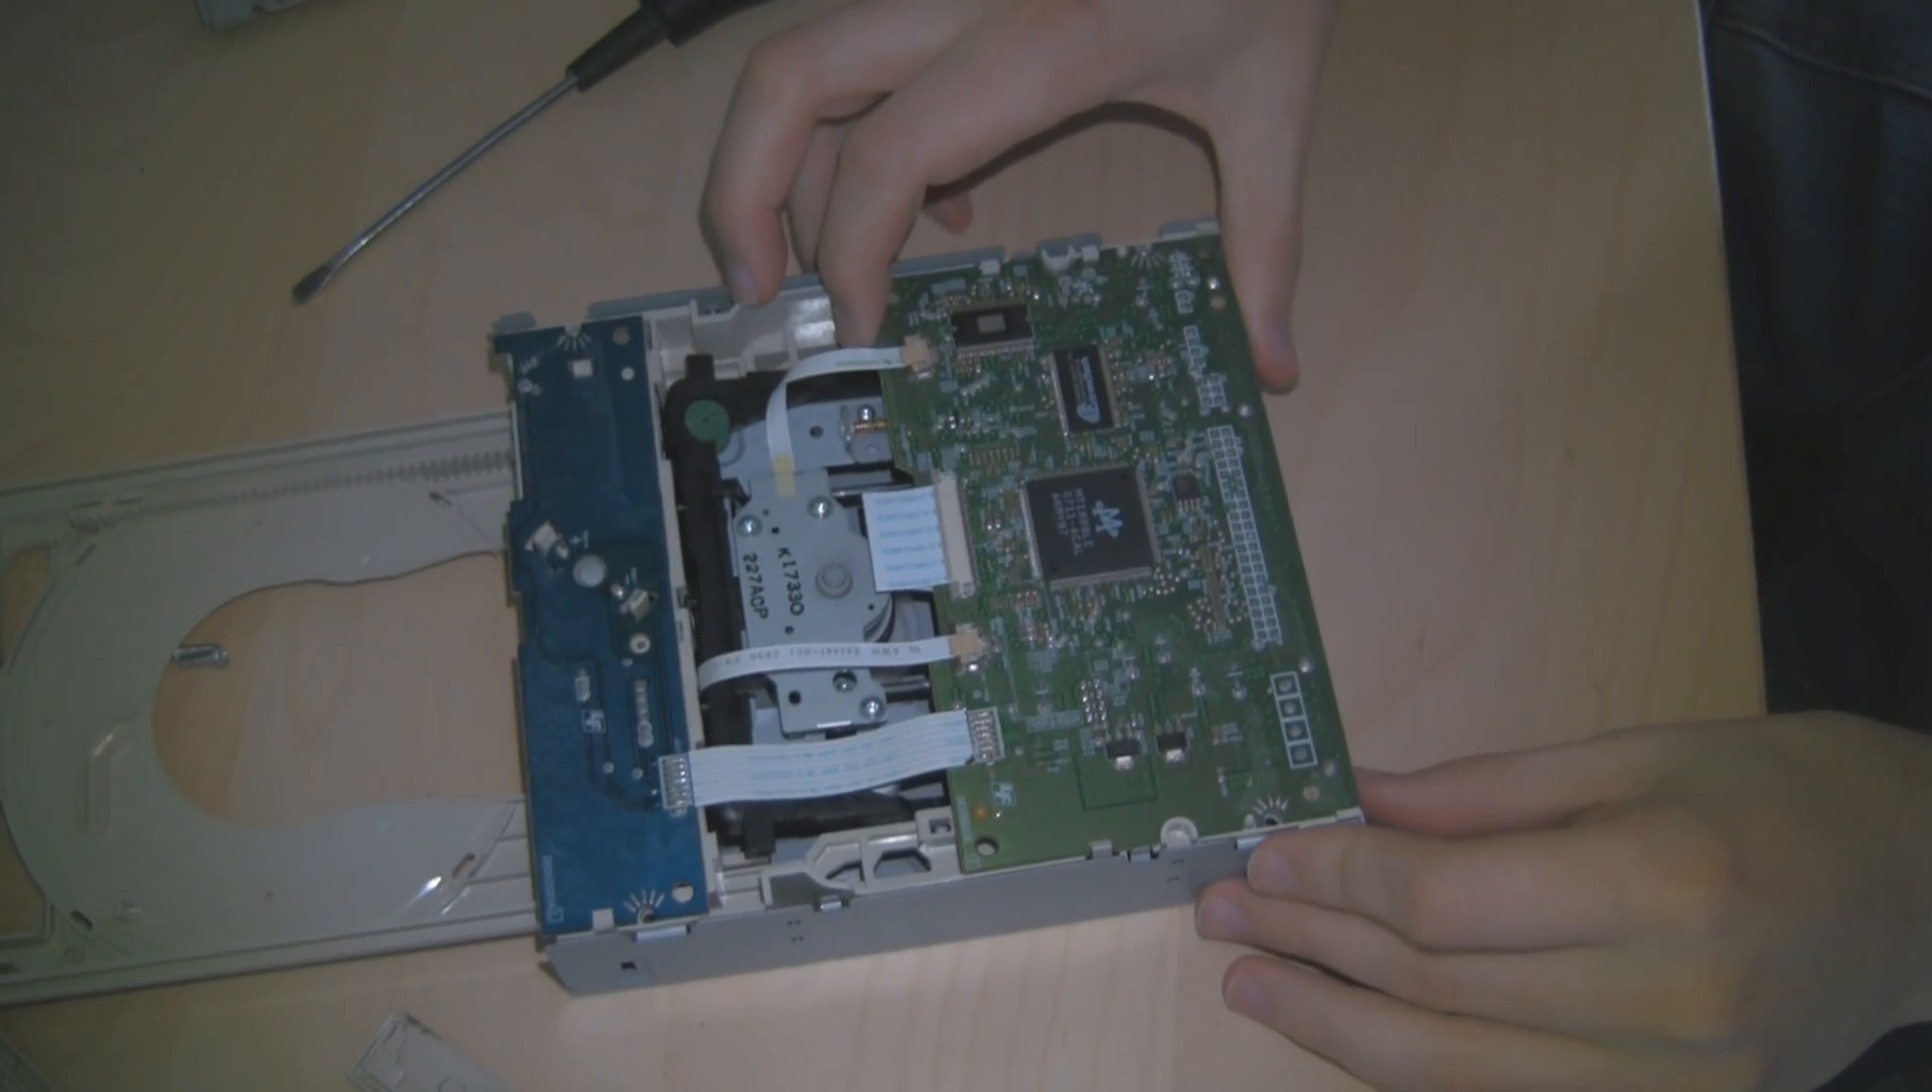We now have the naked DVD burner, as it will lift out the other side of the case.